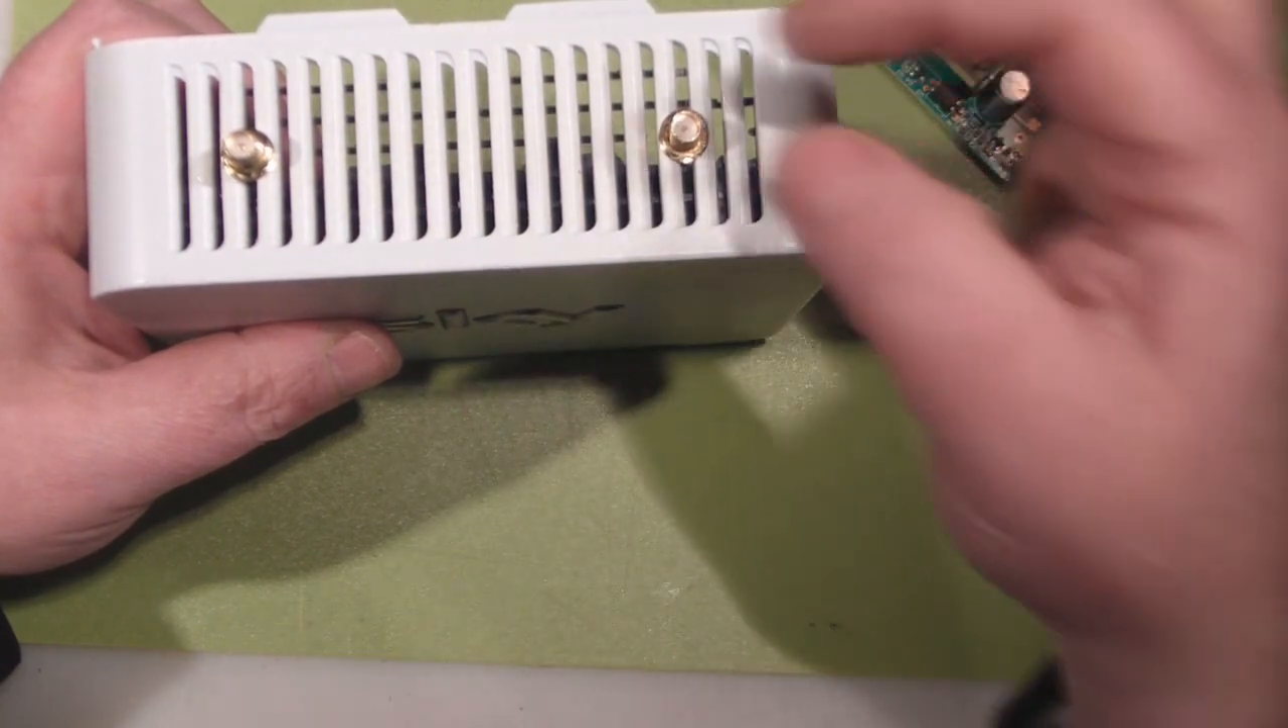But before I do that, I've also connected the reverse SMA connectors into the case here so we can add our dipole antennas or whatever kind of antenna we want to add.